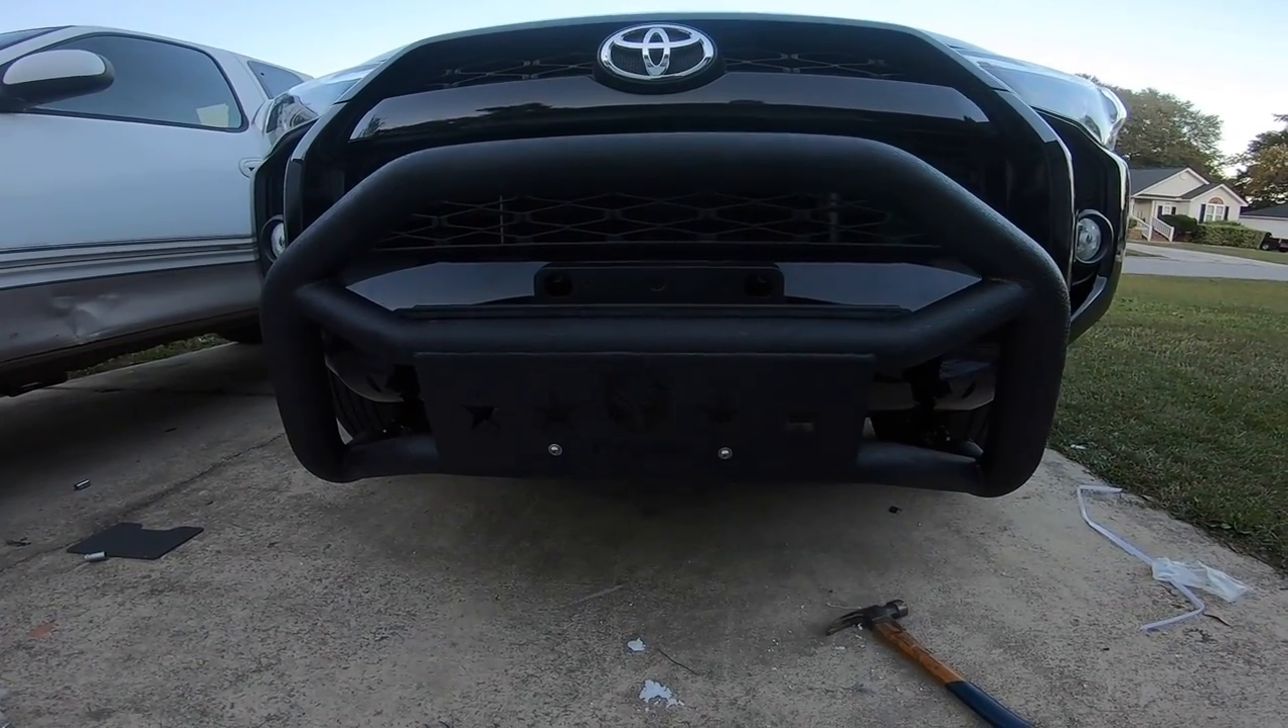But the bull bar is fully installed and fully functional.